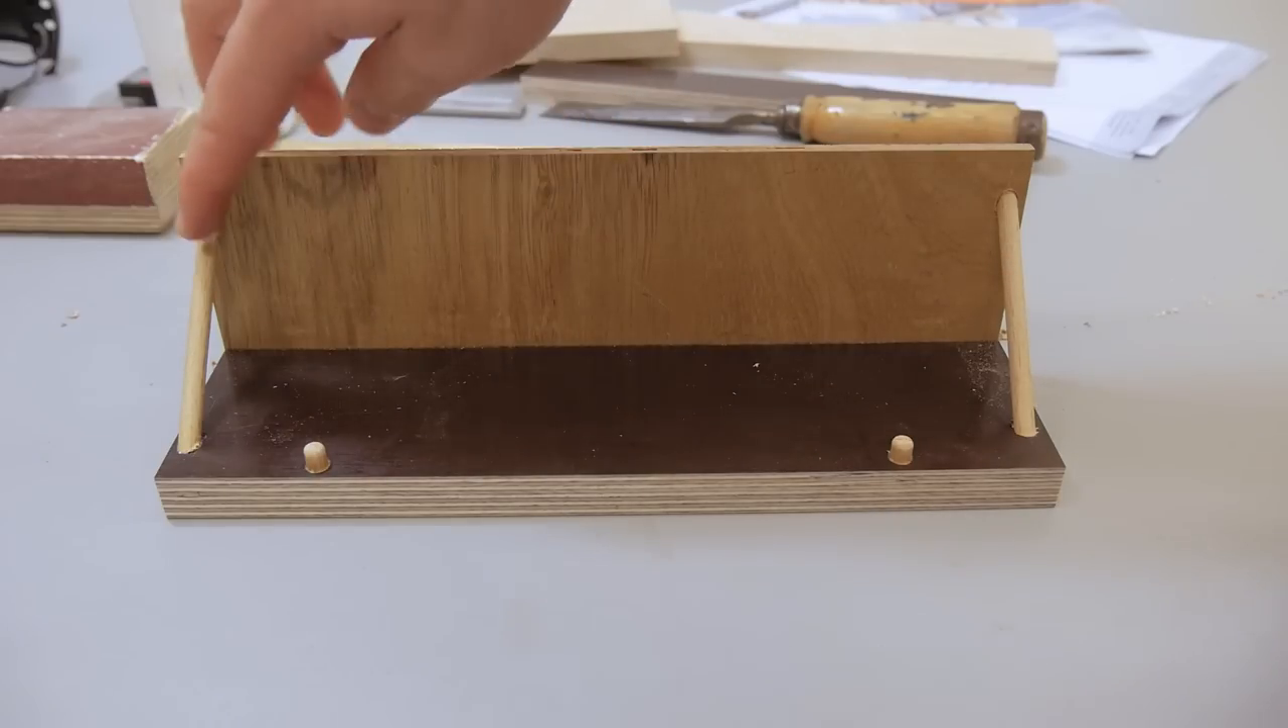I also added two pins here and together with these, they prevent the hand plane from falling off the shelf.